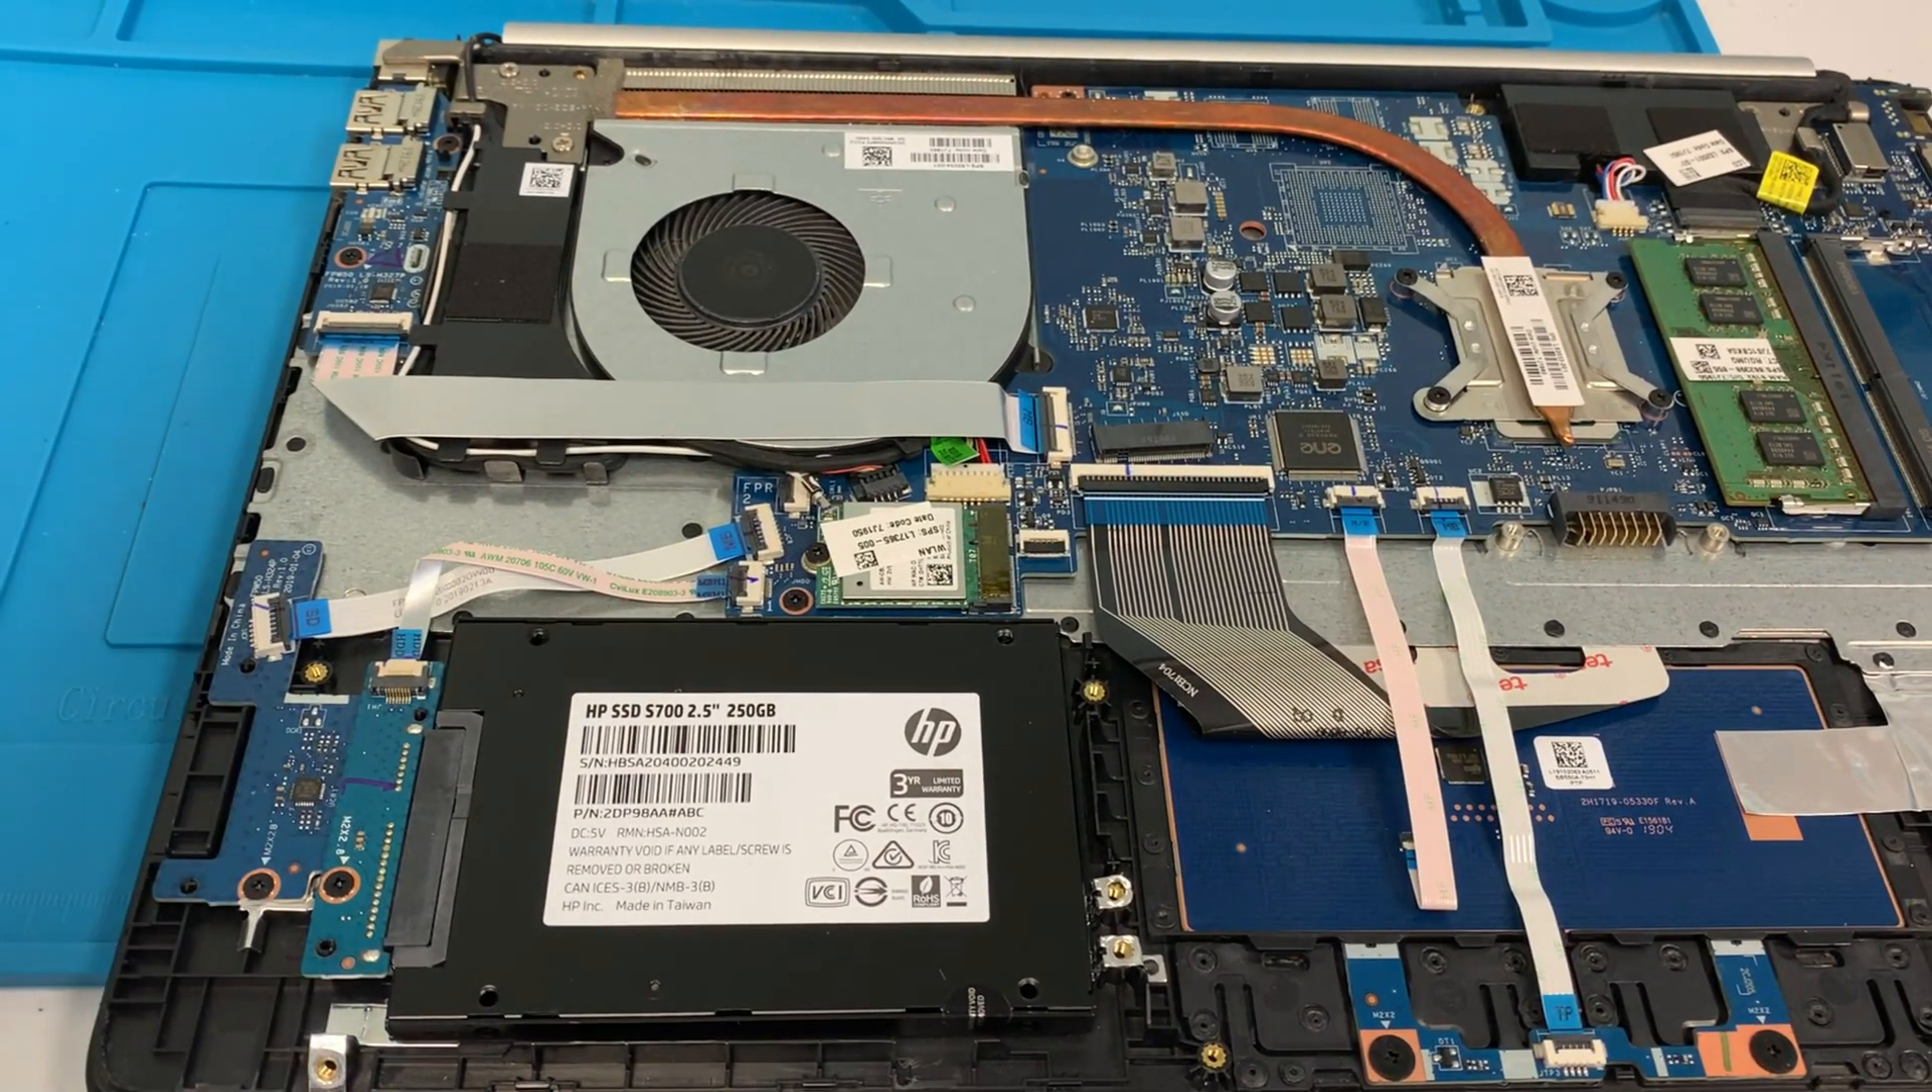The new ssd is in there and obviously there will not be an operating system on here.